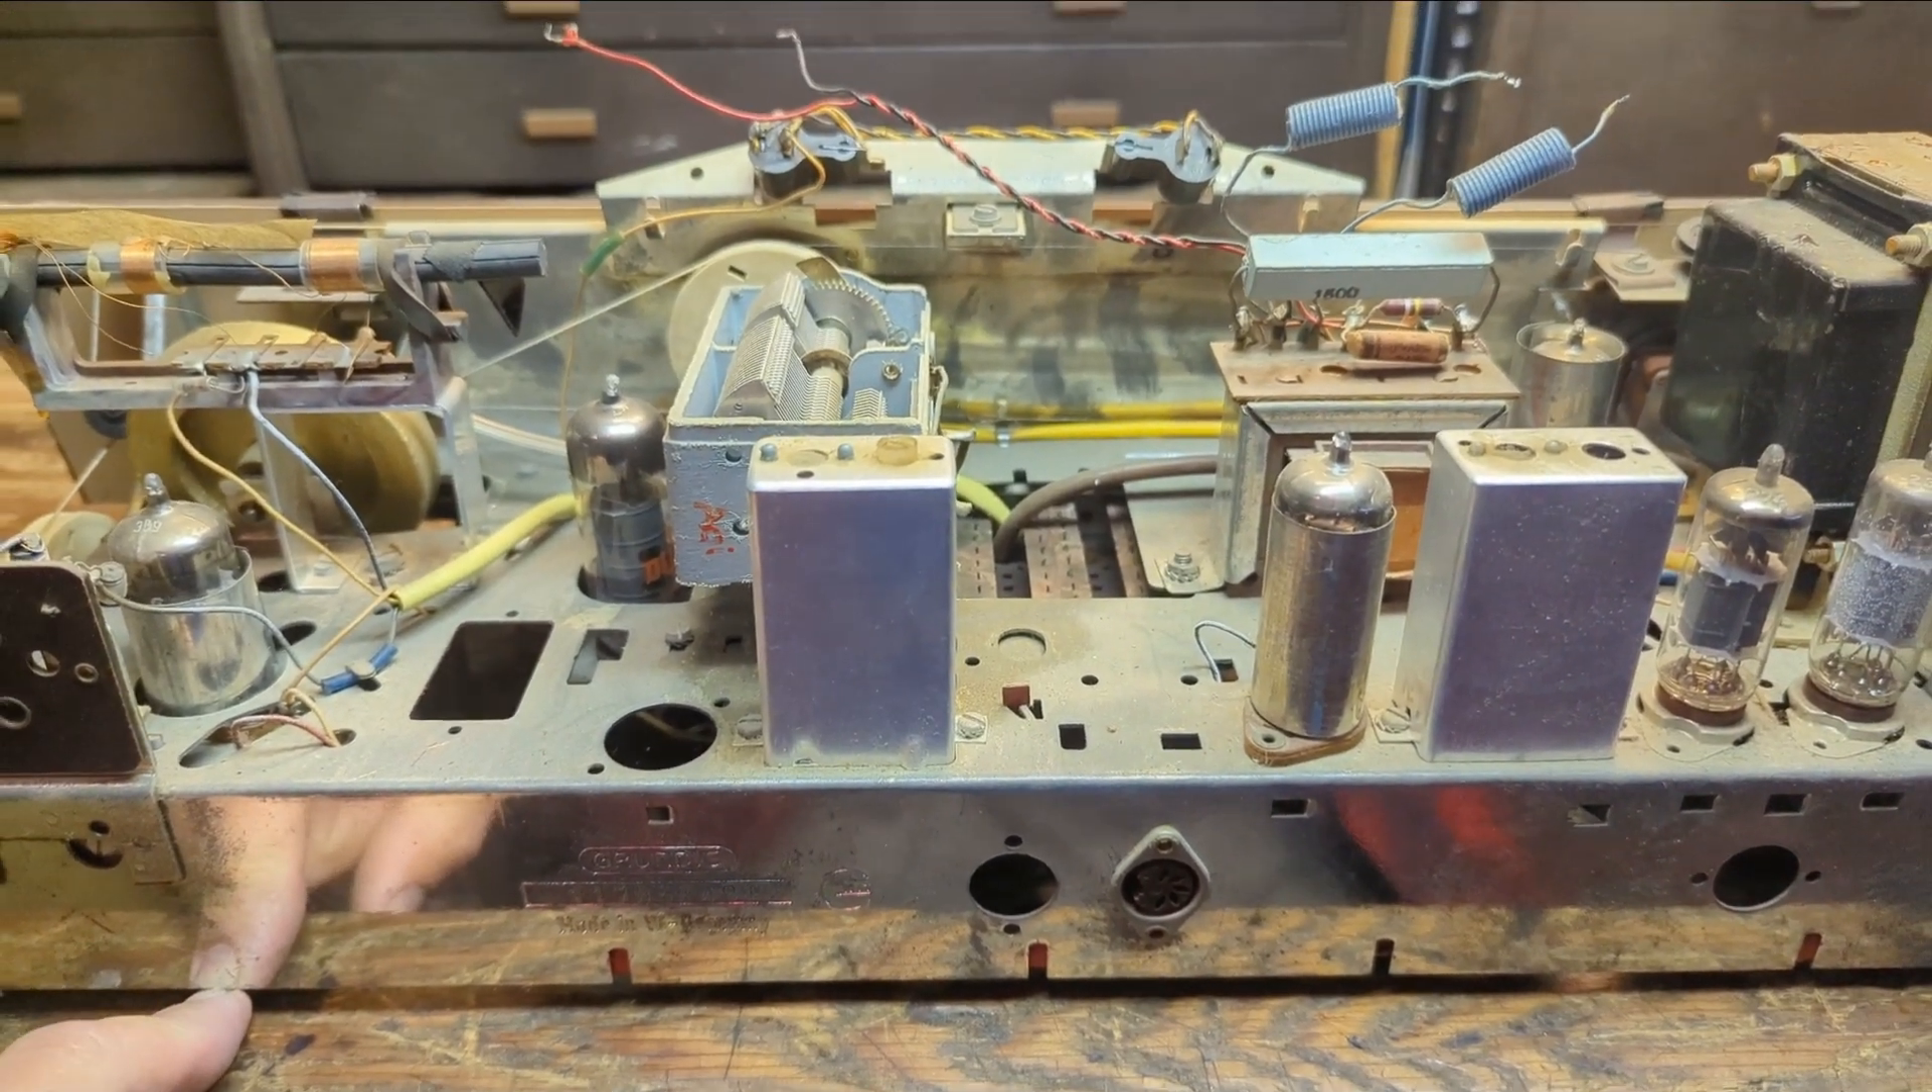All right, so we got the chassis out.